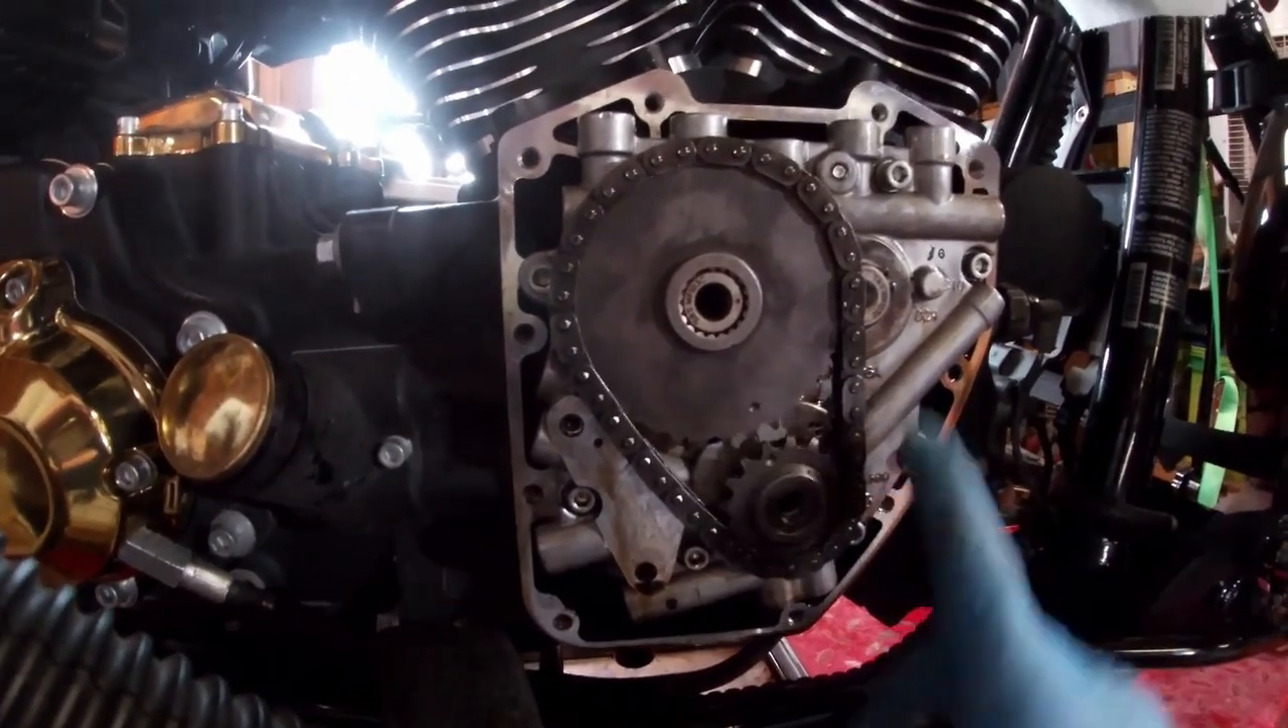Okay, so now I've reassembled the sprockets on there with the chain this time.